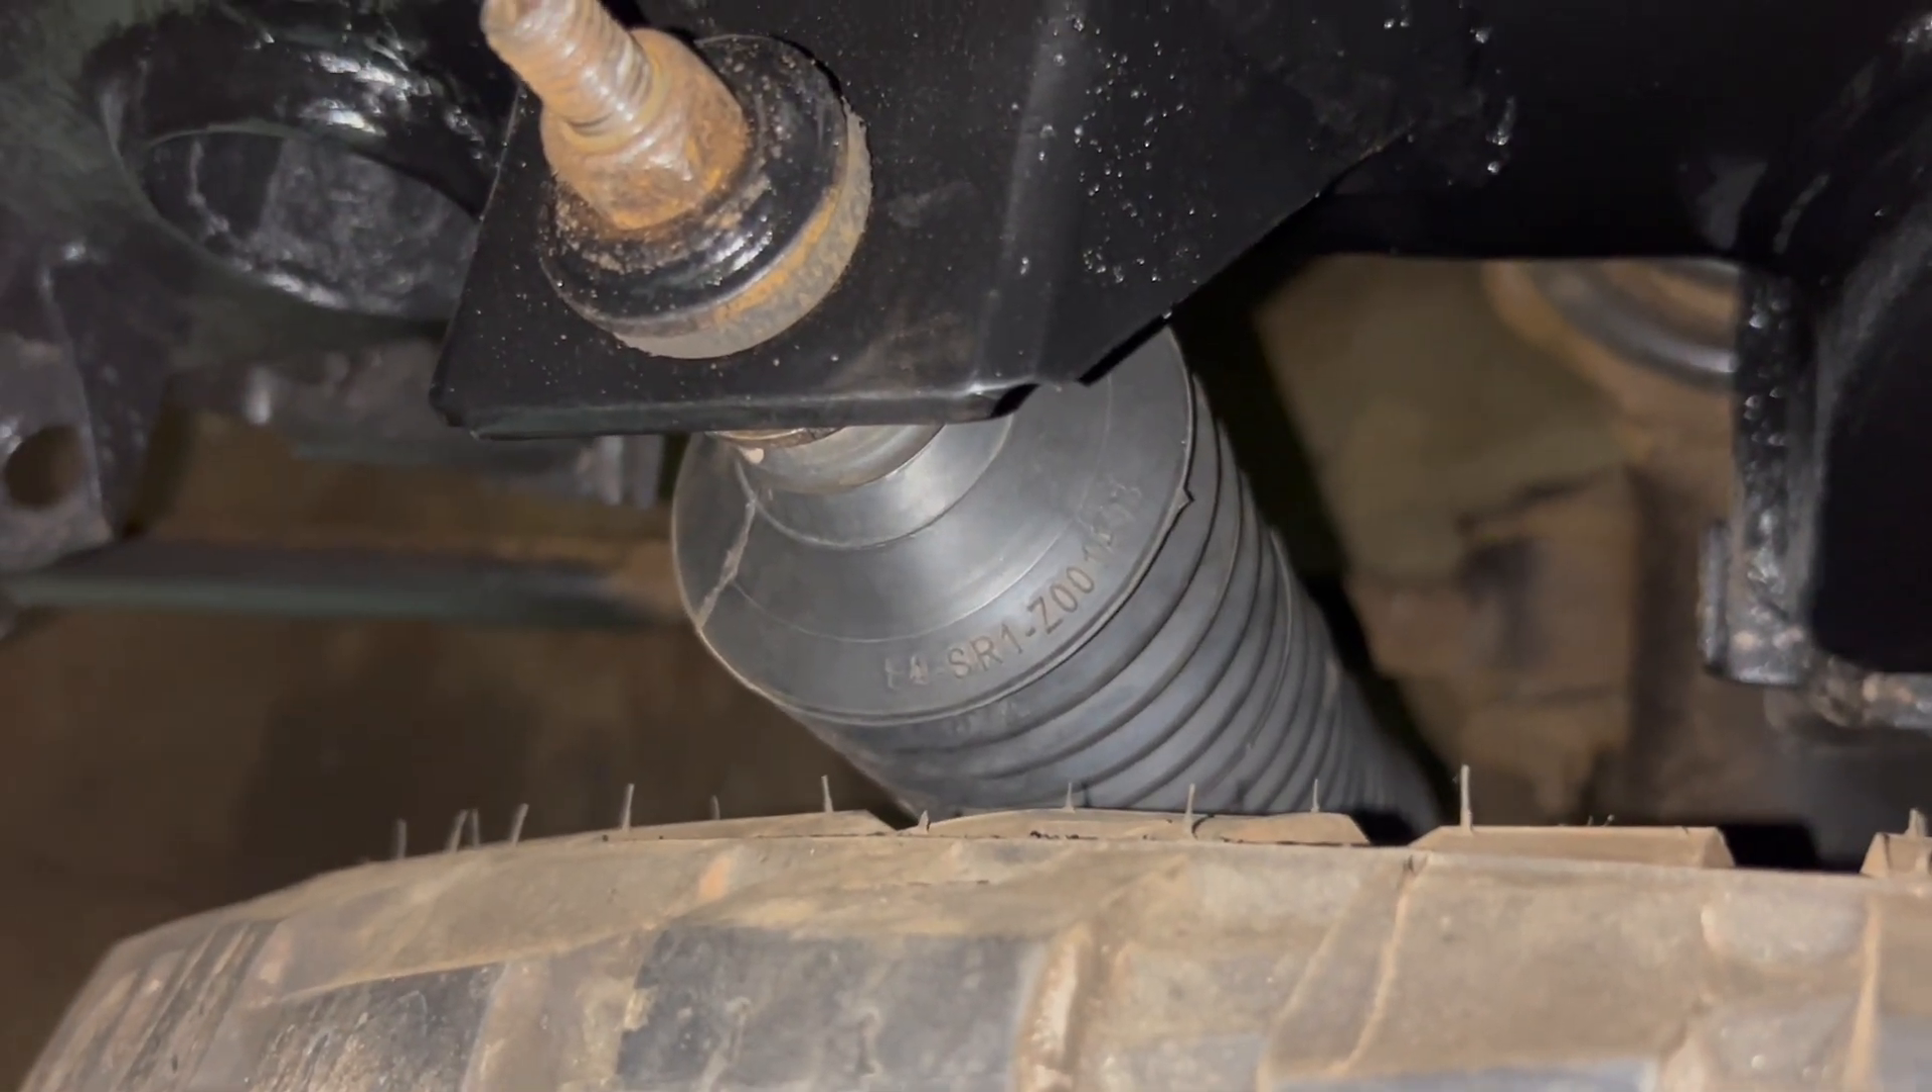The shock boot is a little bit close to the tire.